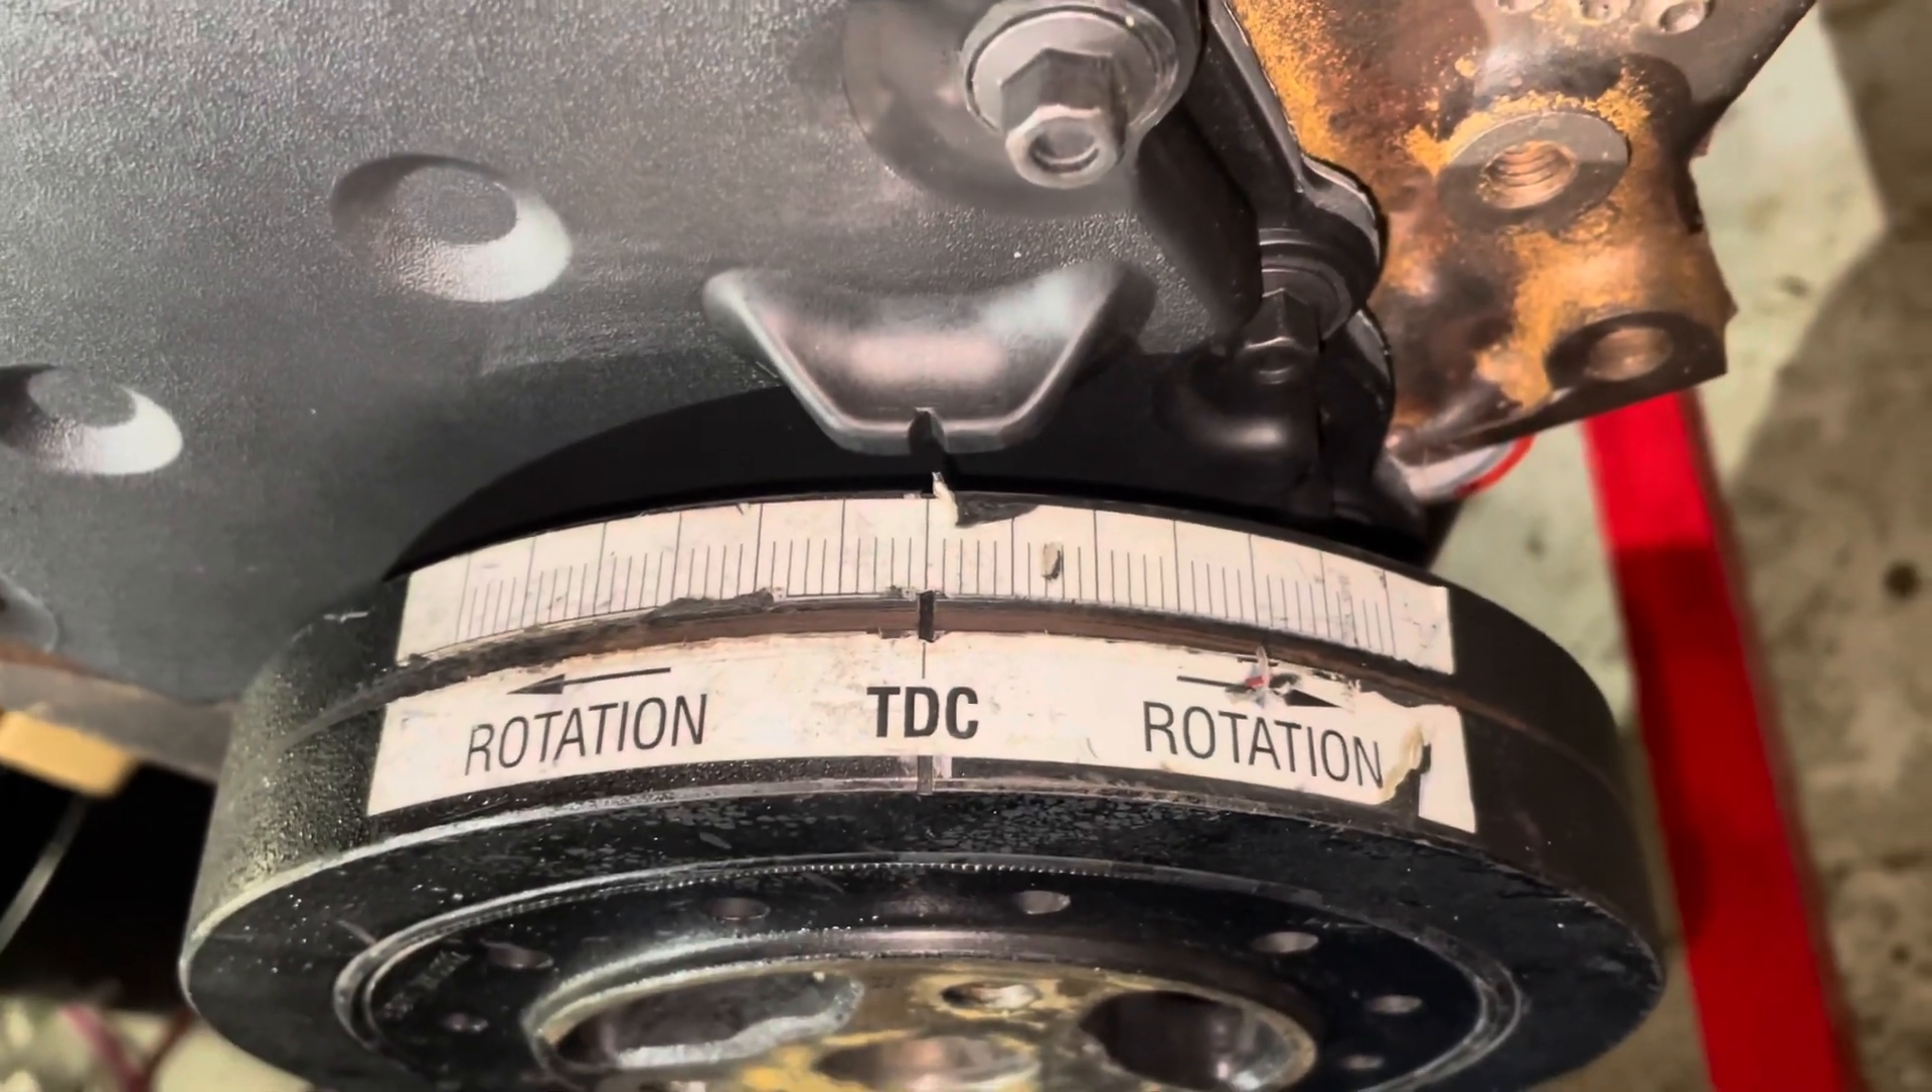I have the zero degree top dead center lined up with the our TDC lined up with the timing notch on the plastic cover.